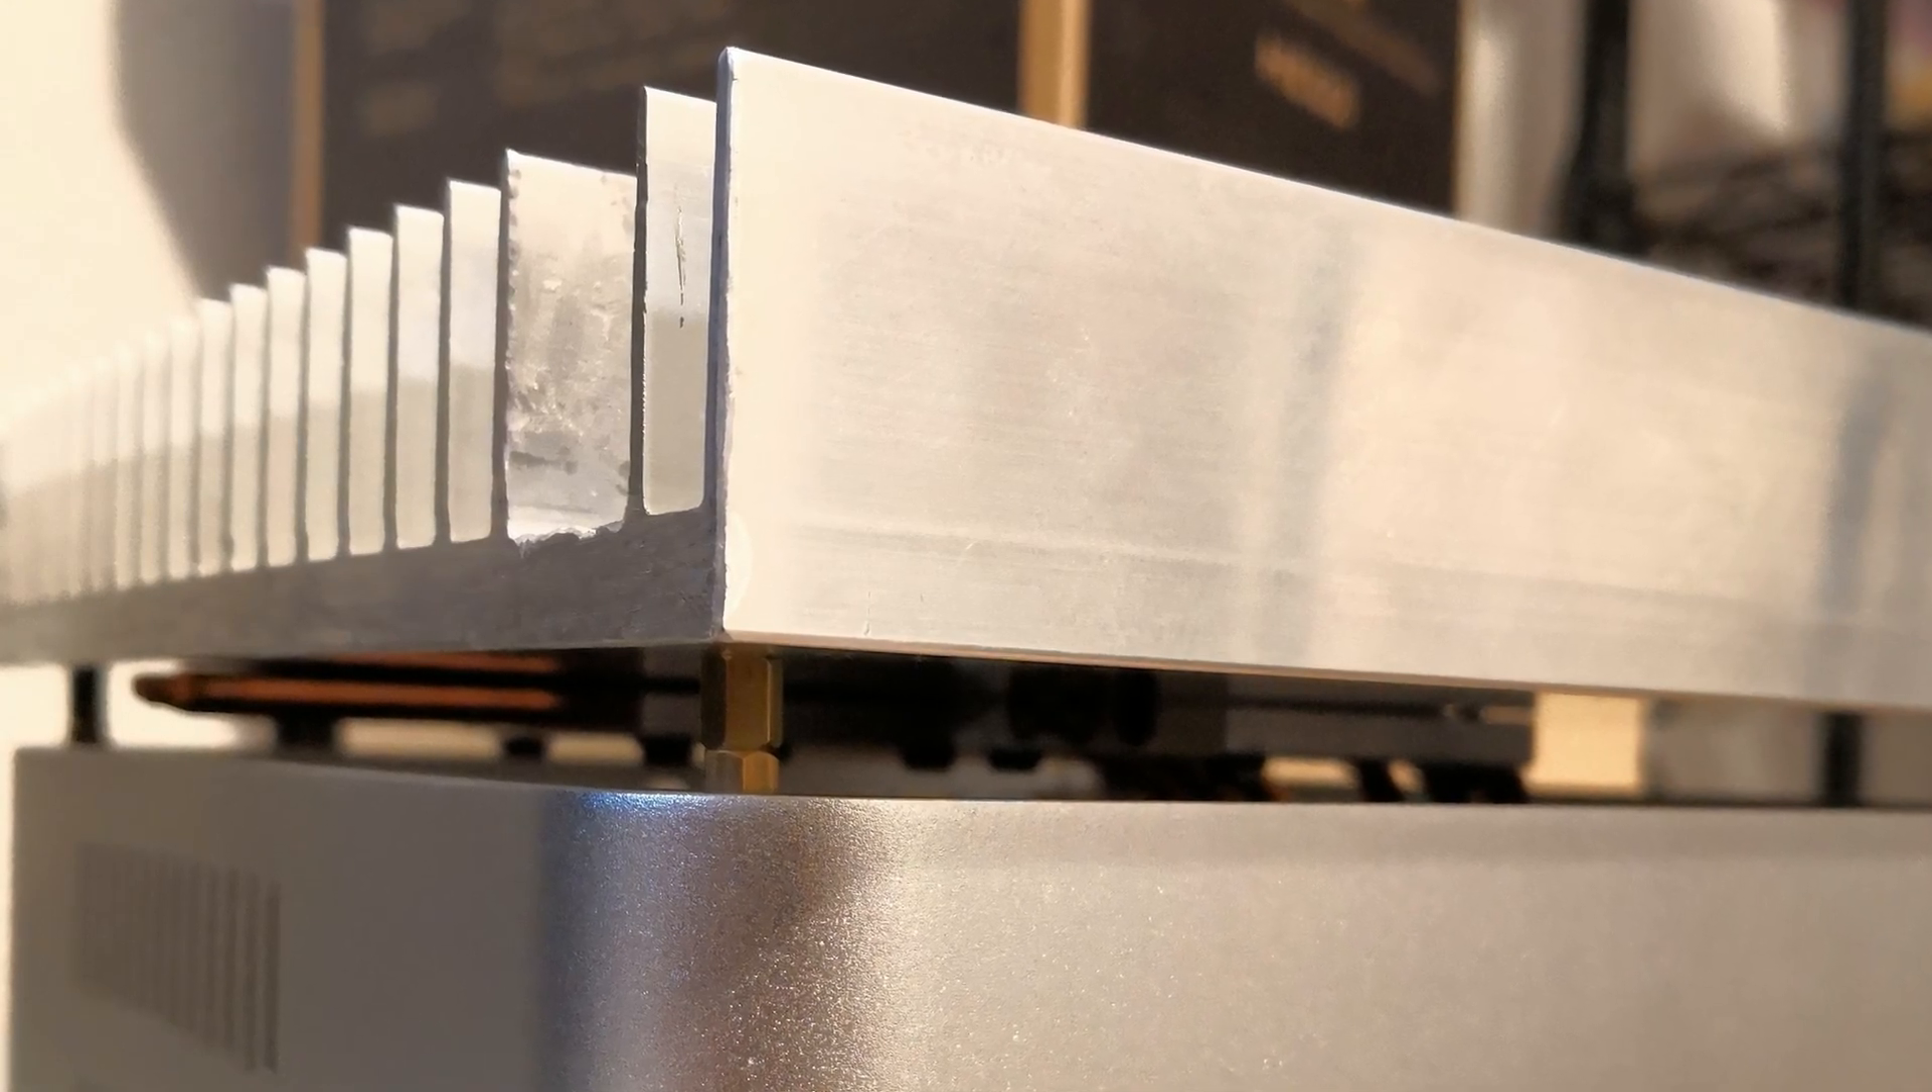Standoffs were used to provide a gap between the case and the heatsink.